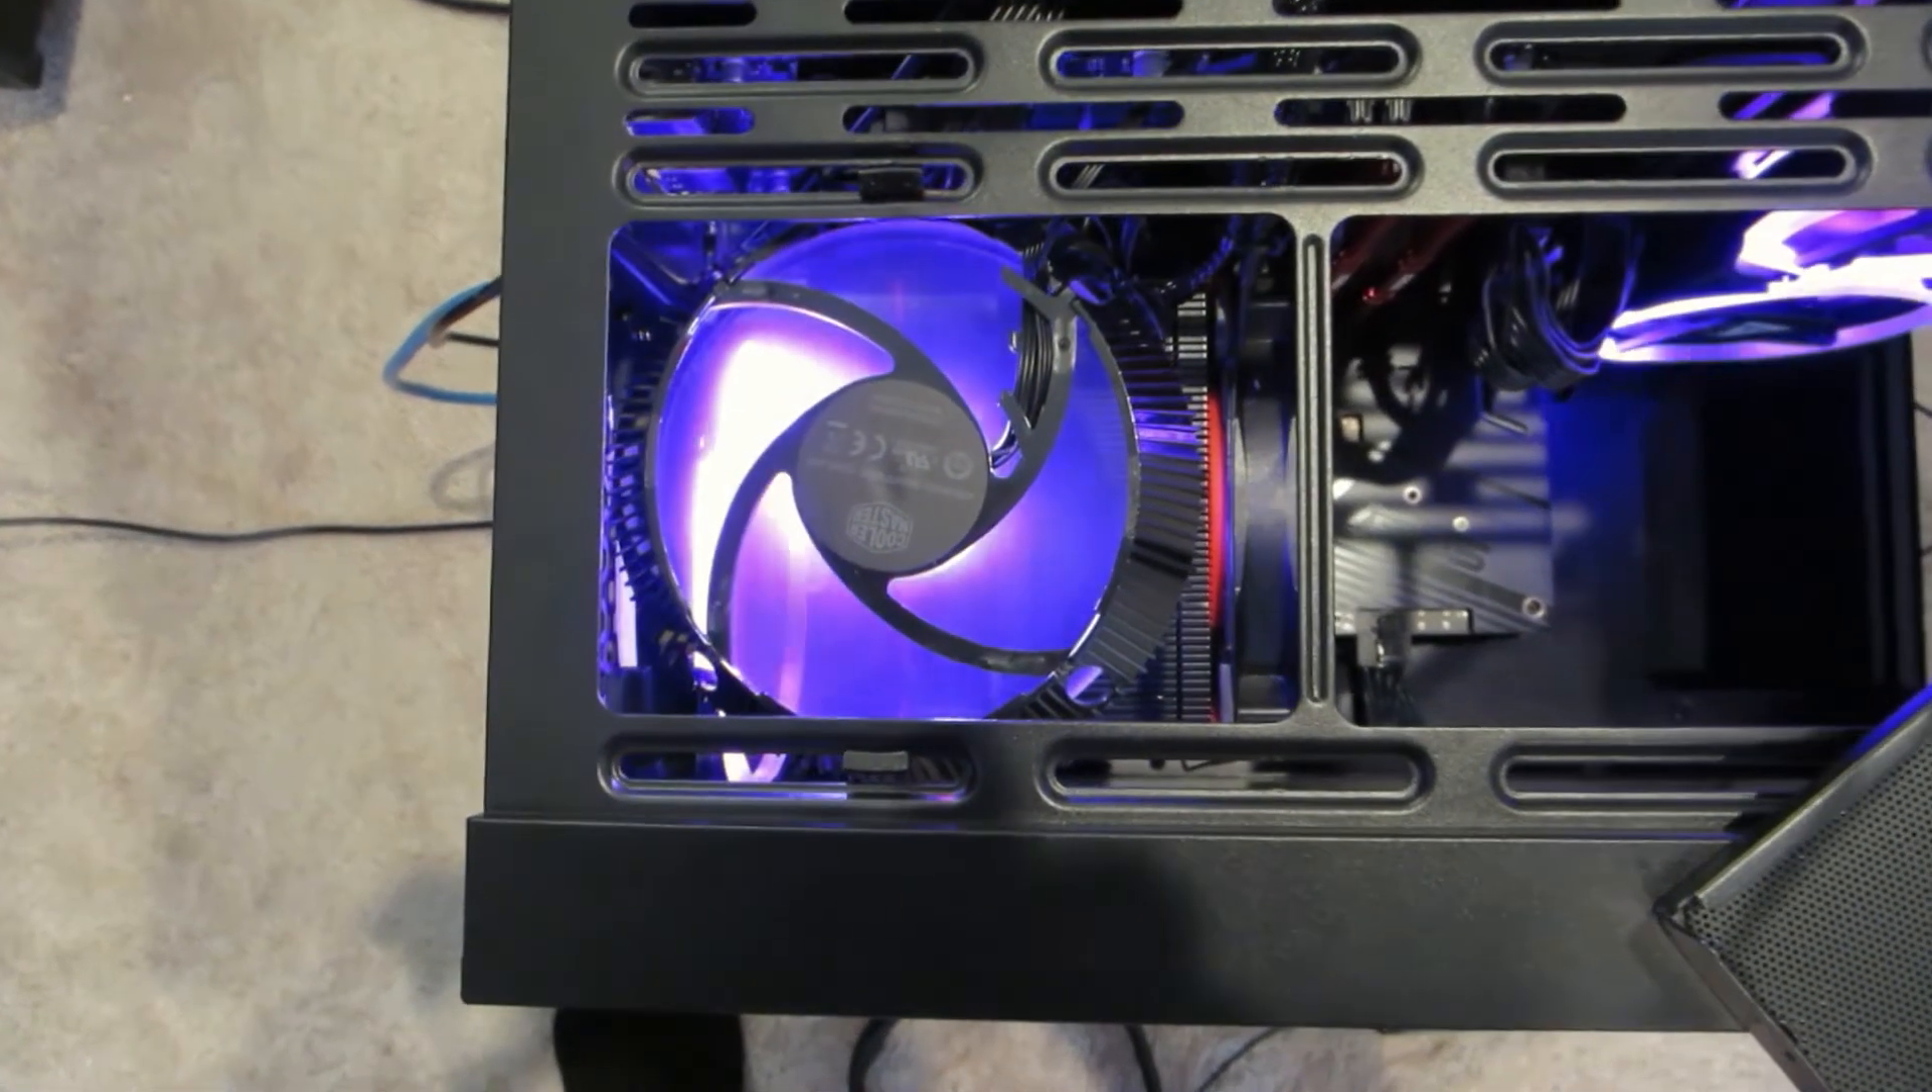Okay now the fans installed you can see that it's running properly and RGB is running.